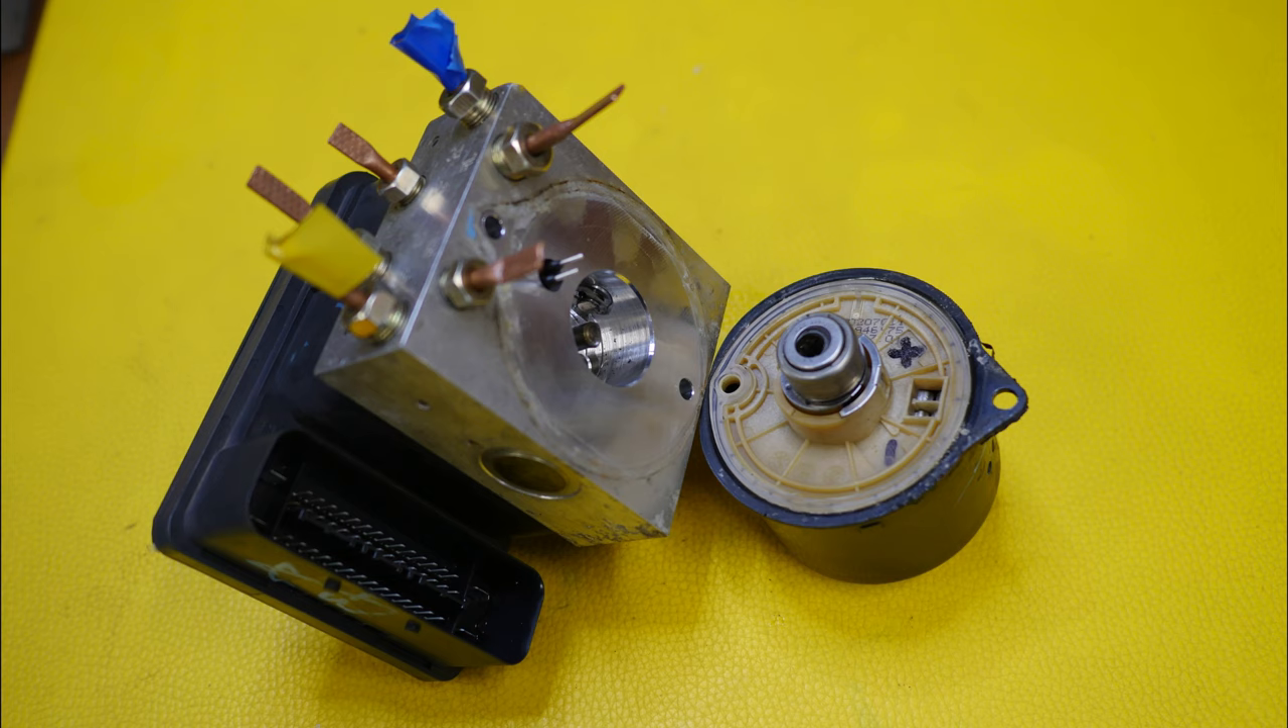This photo you can see the pump's been removed and you can just see inside the hydraulic unit at the spindle.